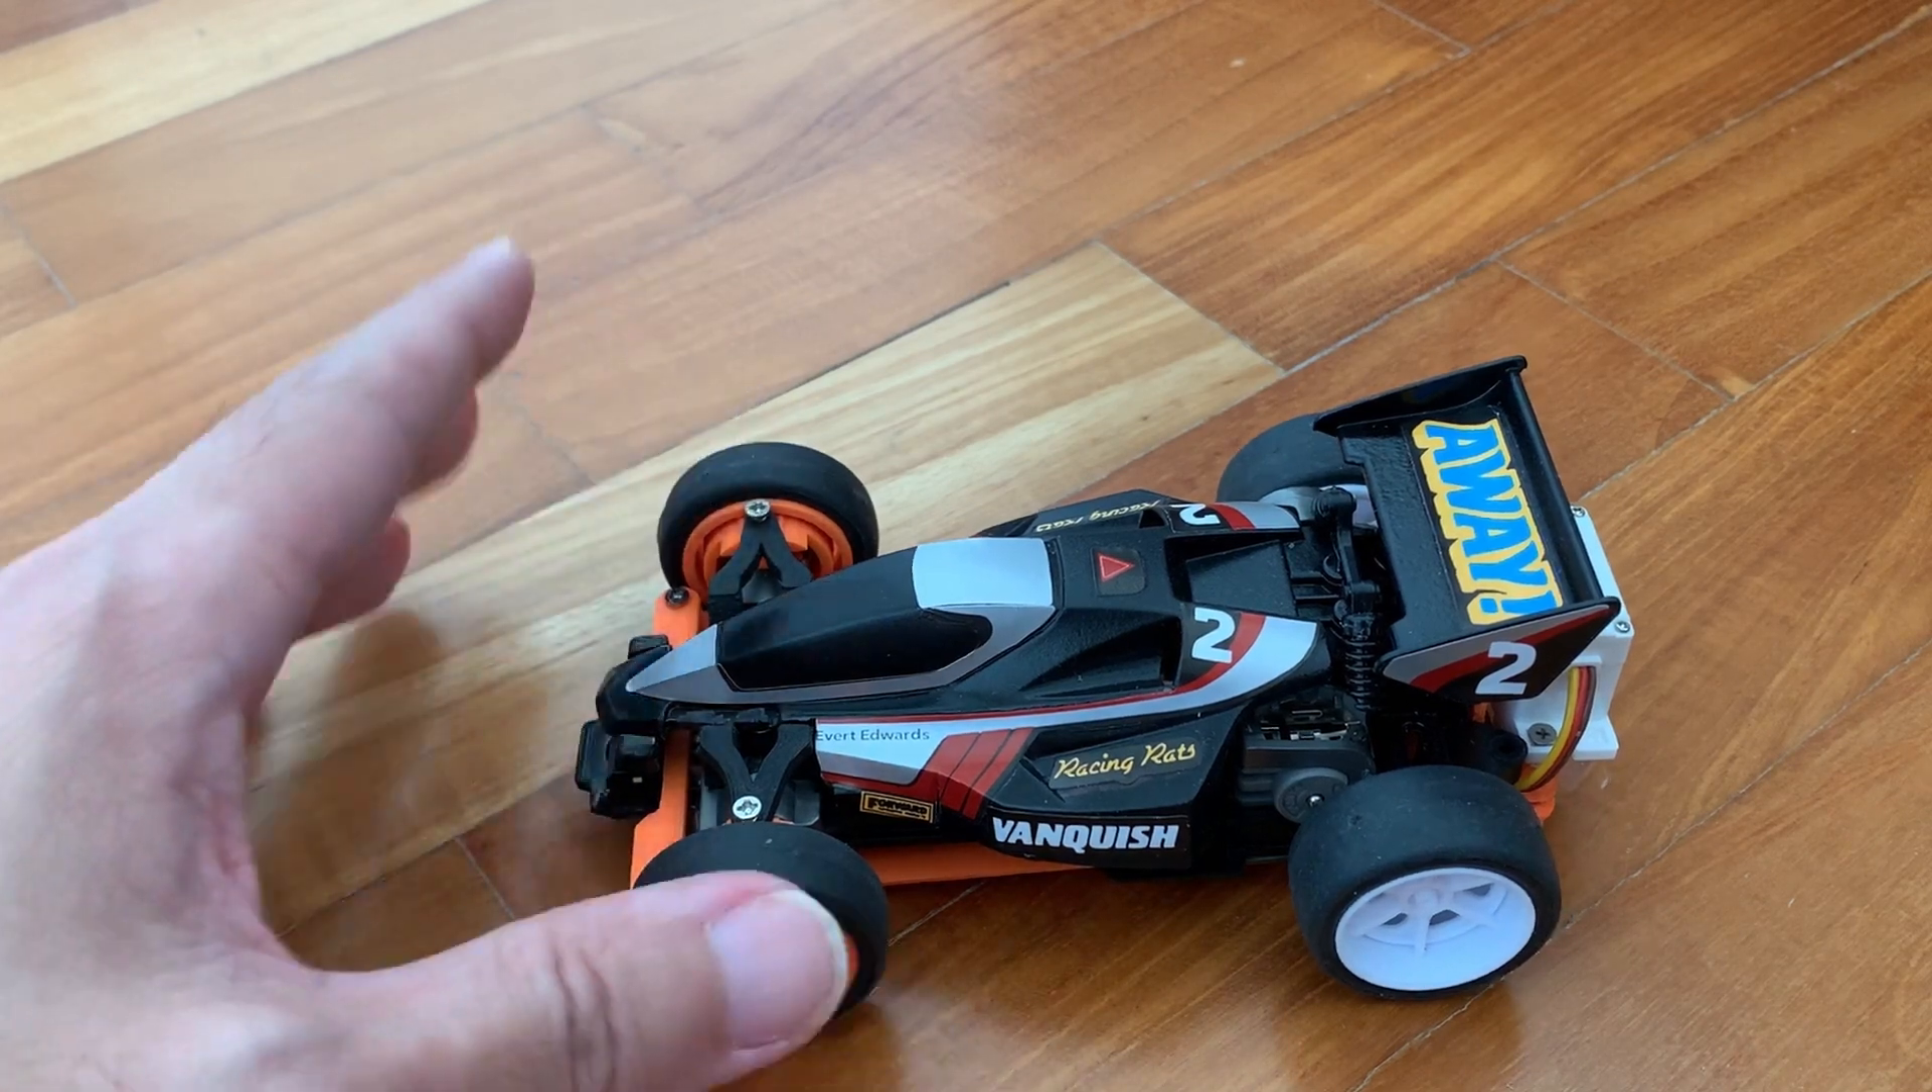Now that the body shell is secure we could put on the wing and that's done.